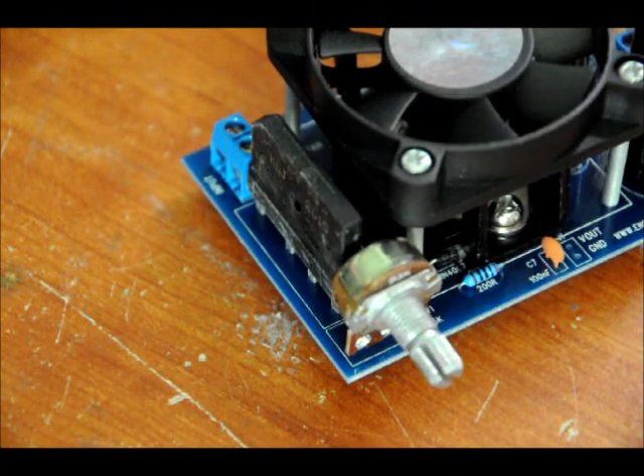So now we are done, with exception to putting on the resistor knob.